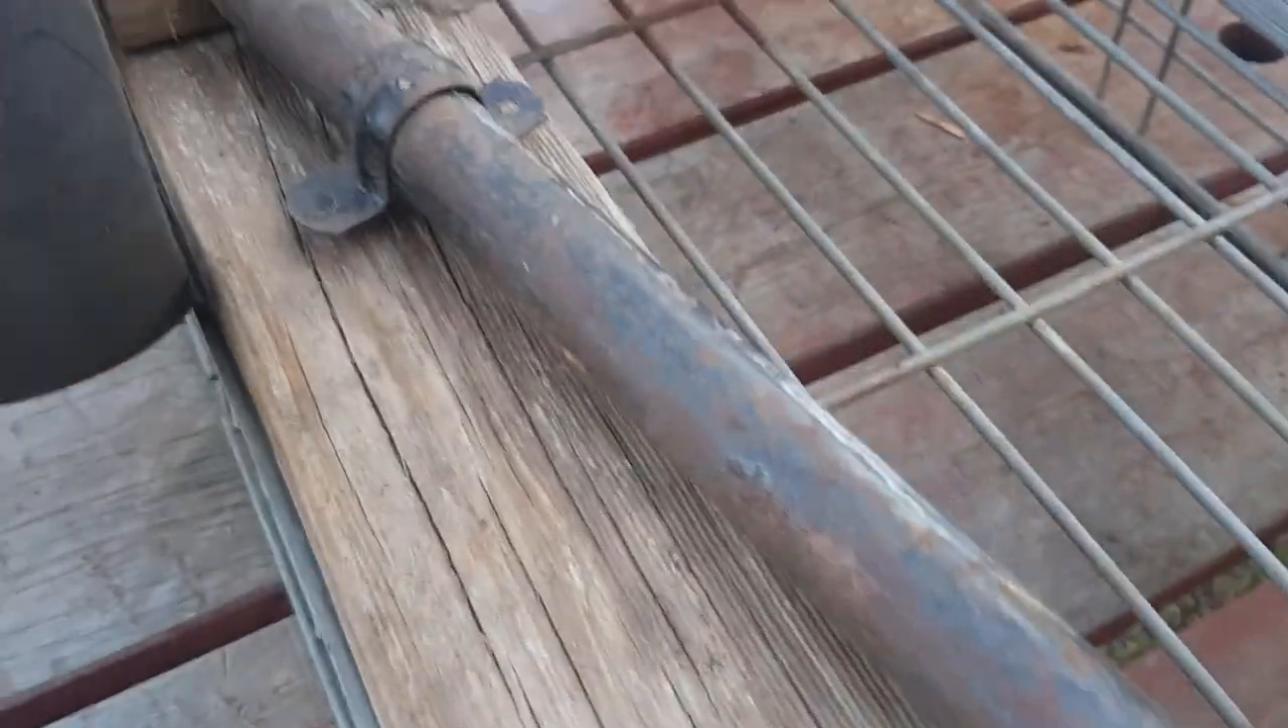I found some saddle clamps that fit over the pipe so there's one of those.